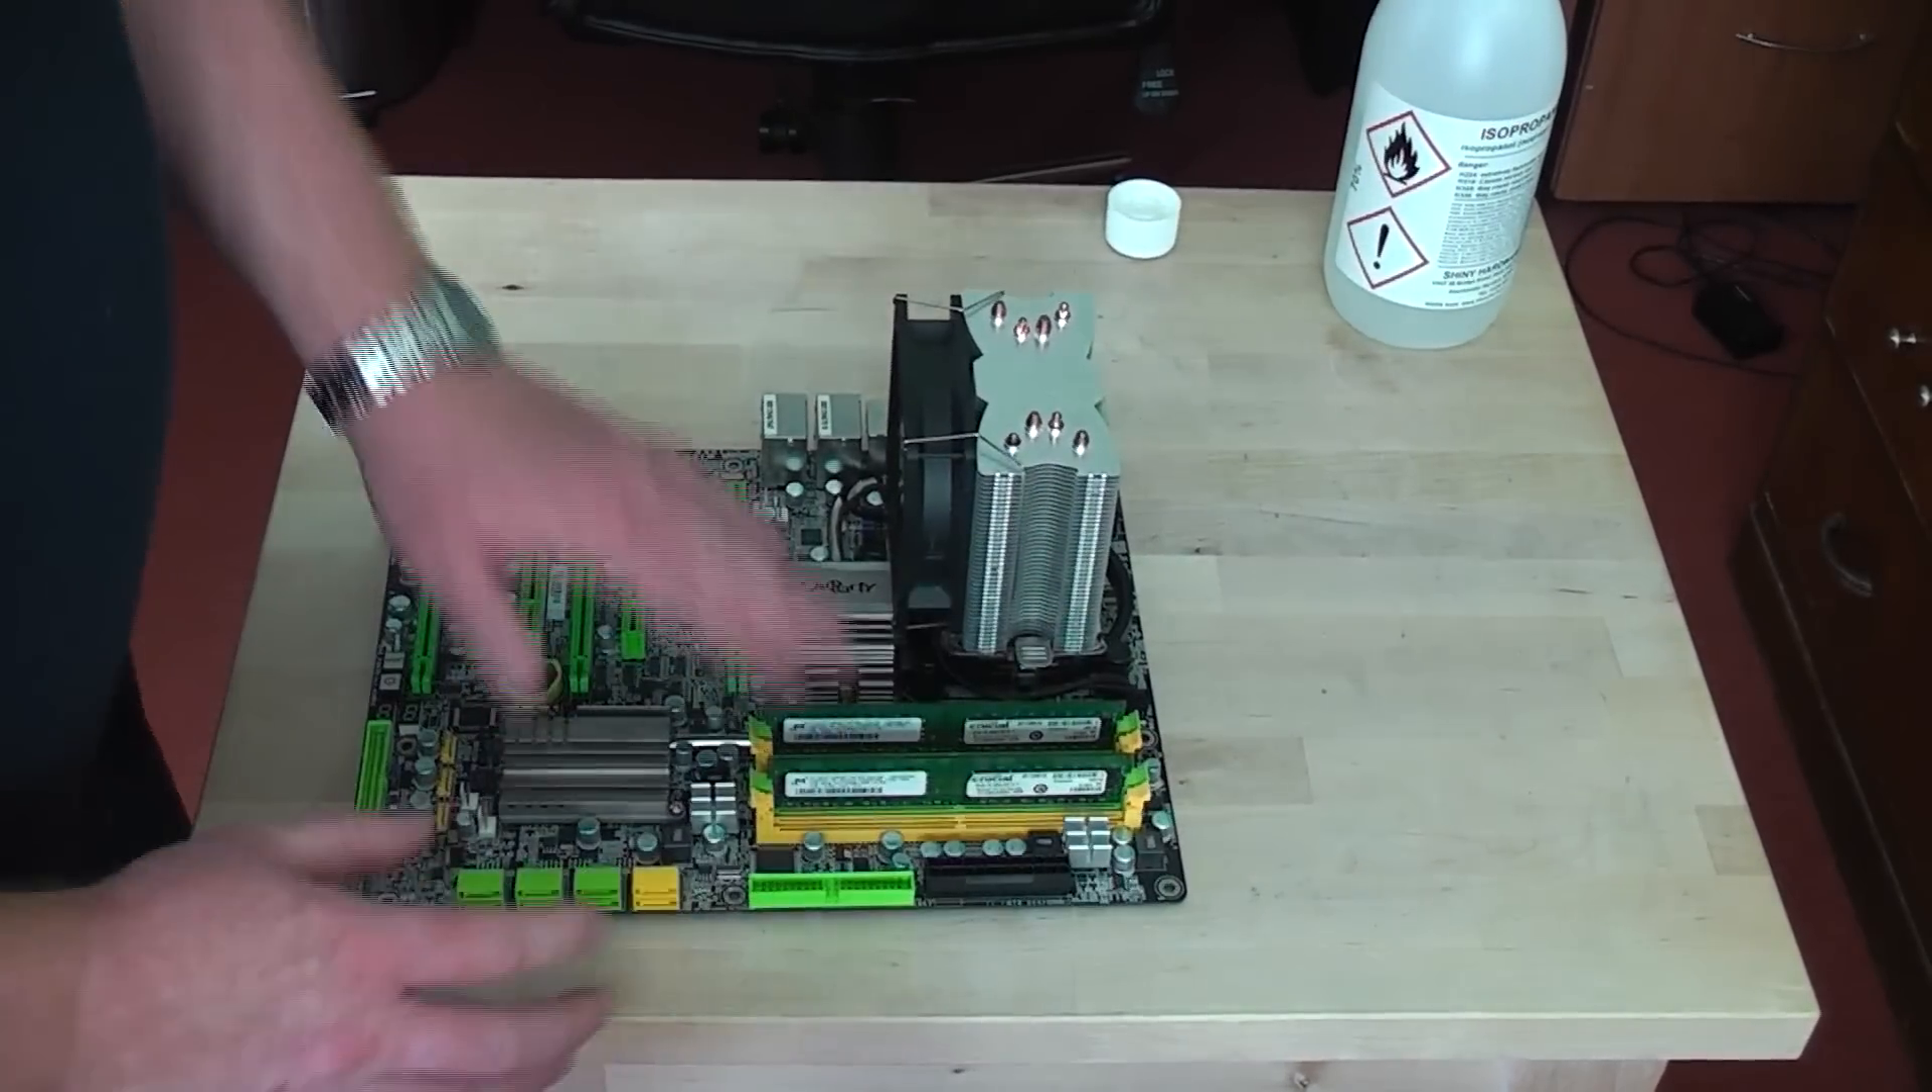Mamy pamięci, słuchajcie, zamontowane, jak widzicie, mamy zamontowany kuler.